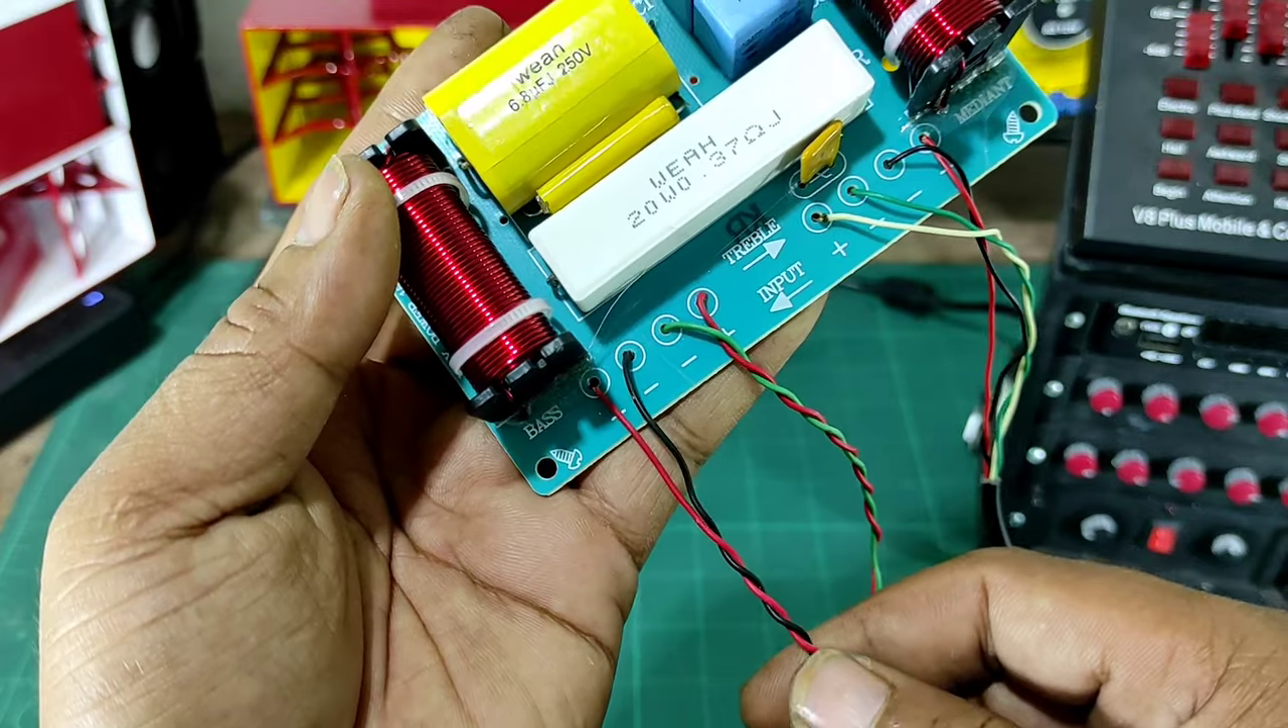Nah disini sudah saya pasang kabel.